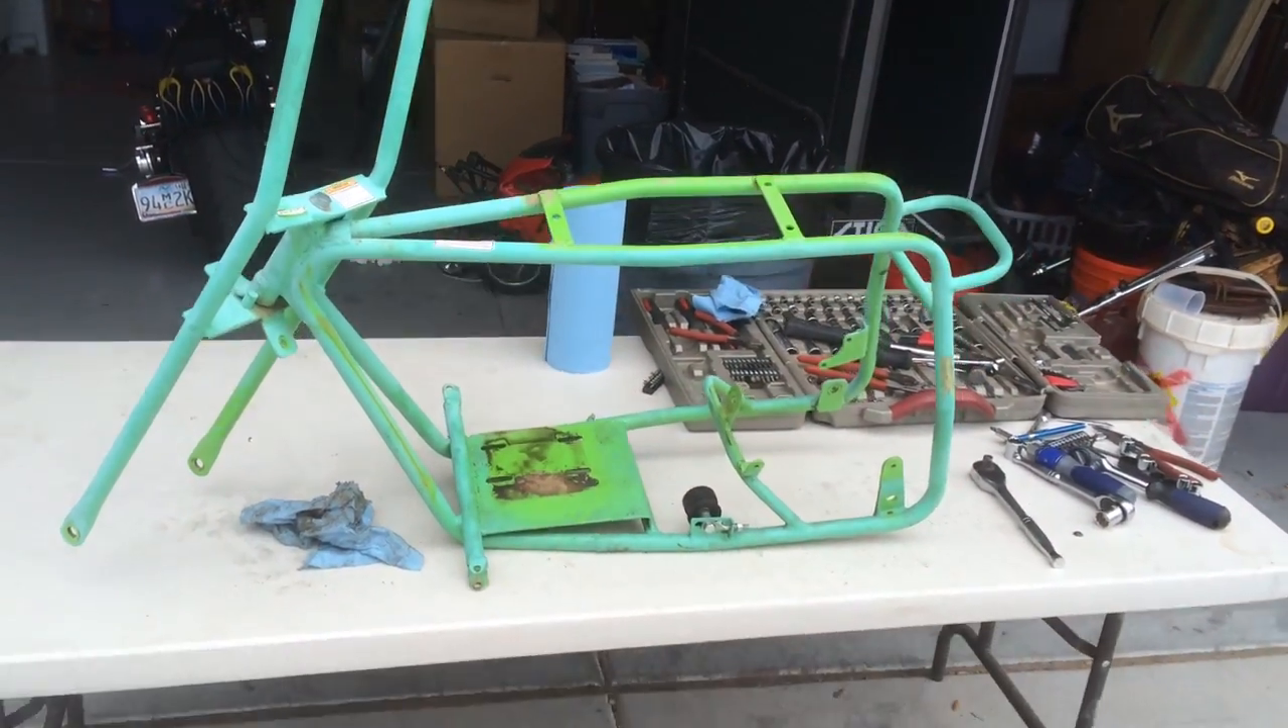The wheels are off, they were pretty easy.